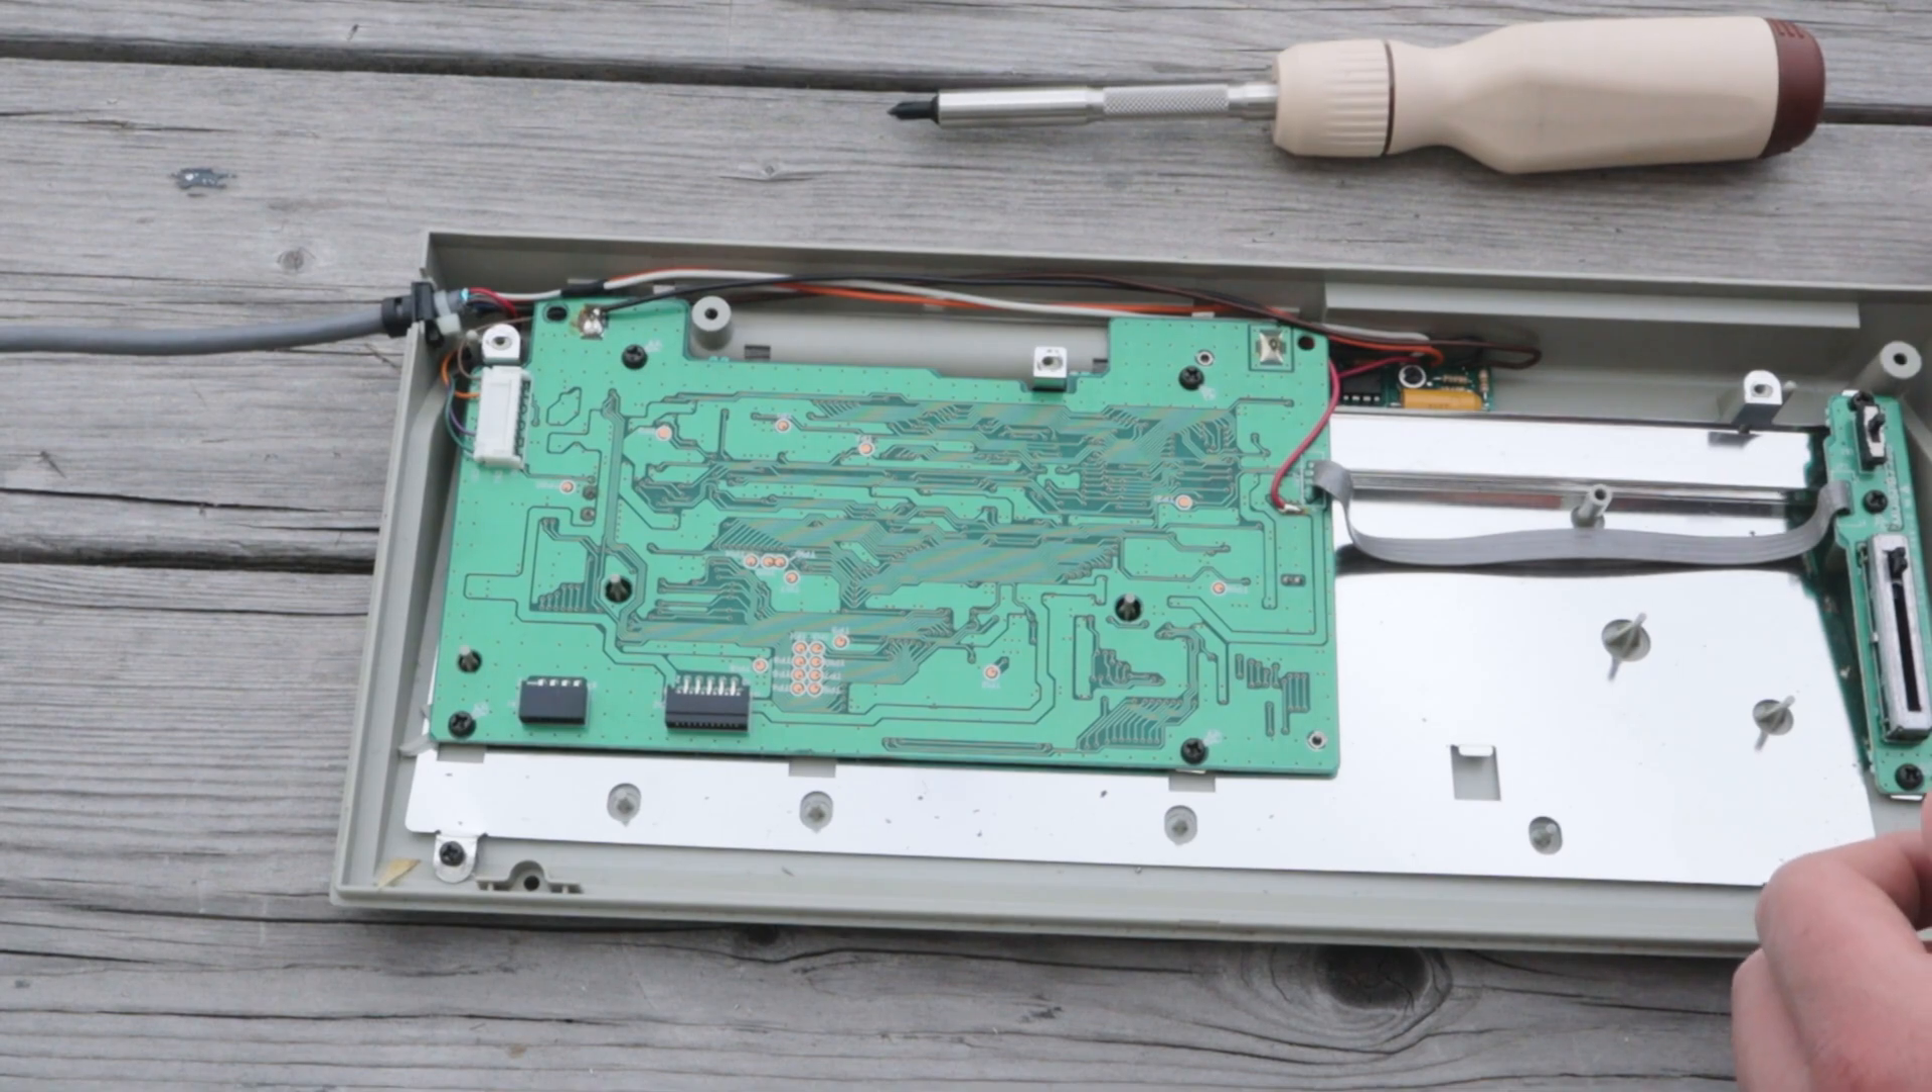I unscrewed the keyboard and disconnected the ribbon cables, and that exposed the main PCB.